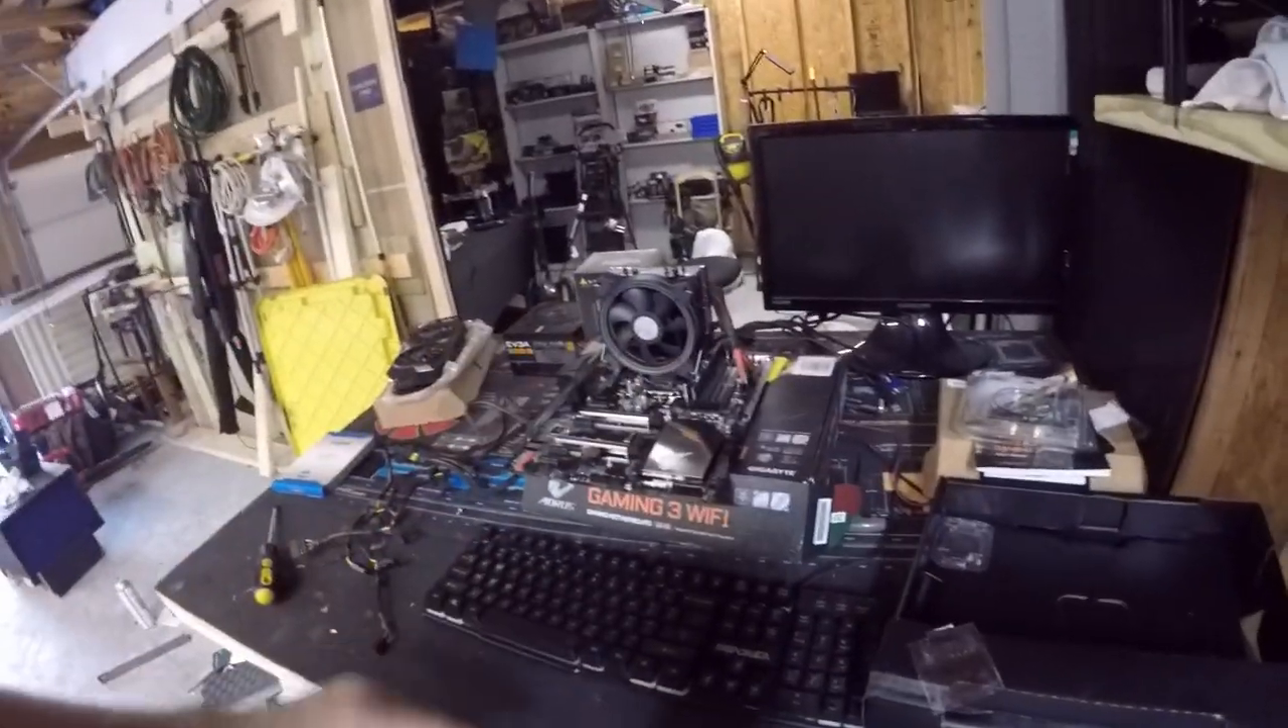So we got the CPU cooler put in it looks great.